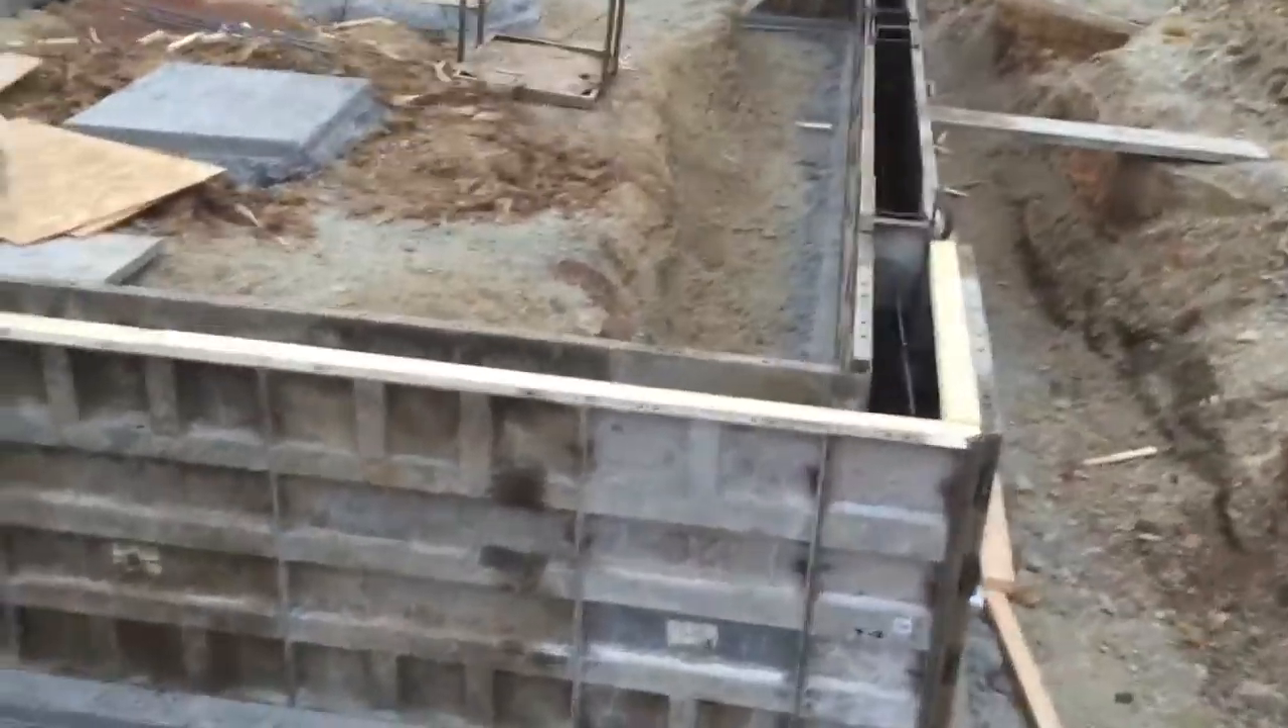So you can see we've got most of our forms up on the footings now.